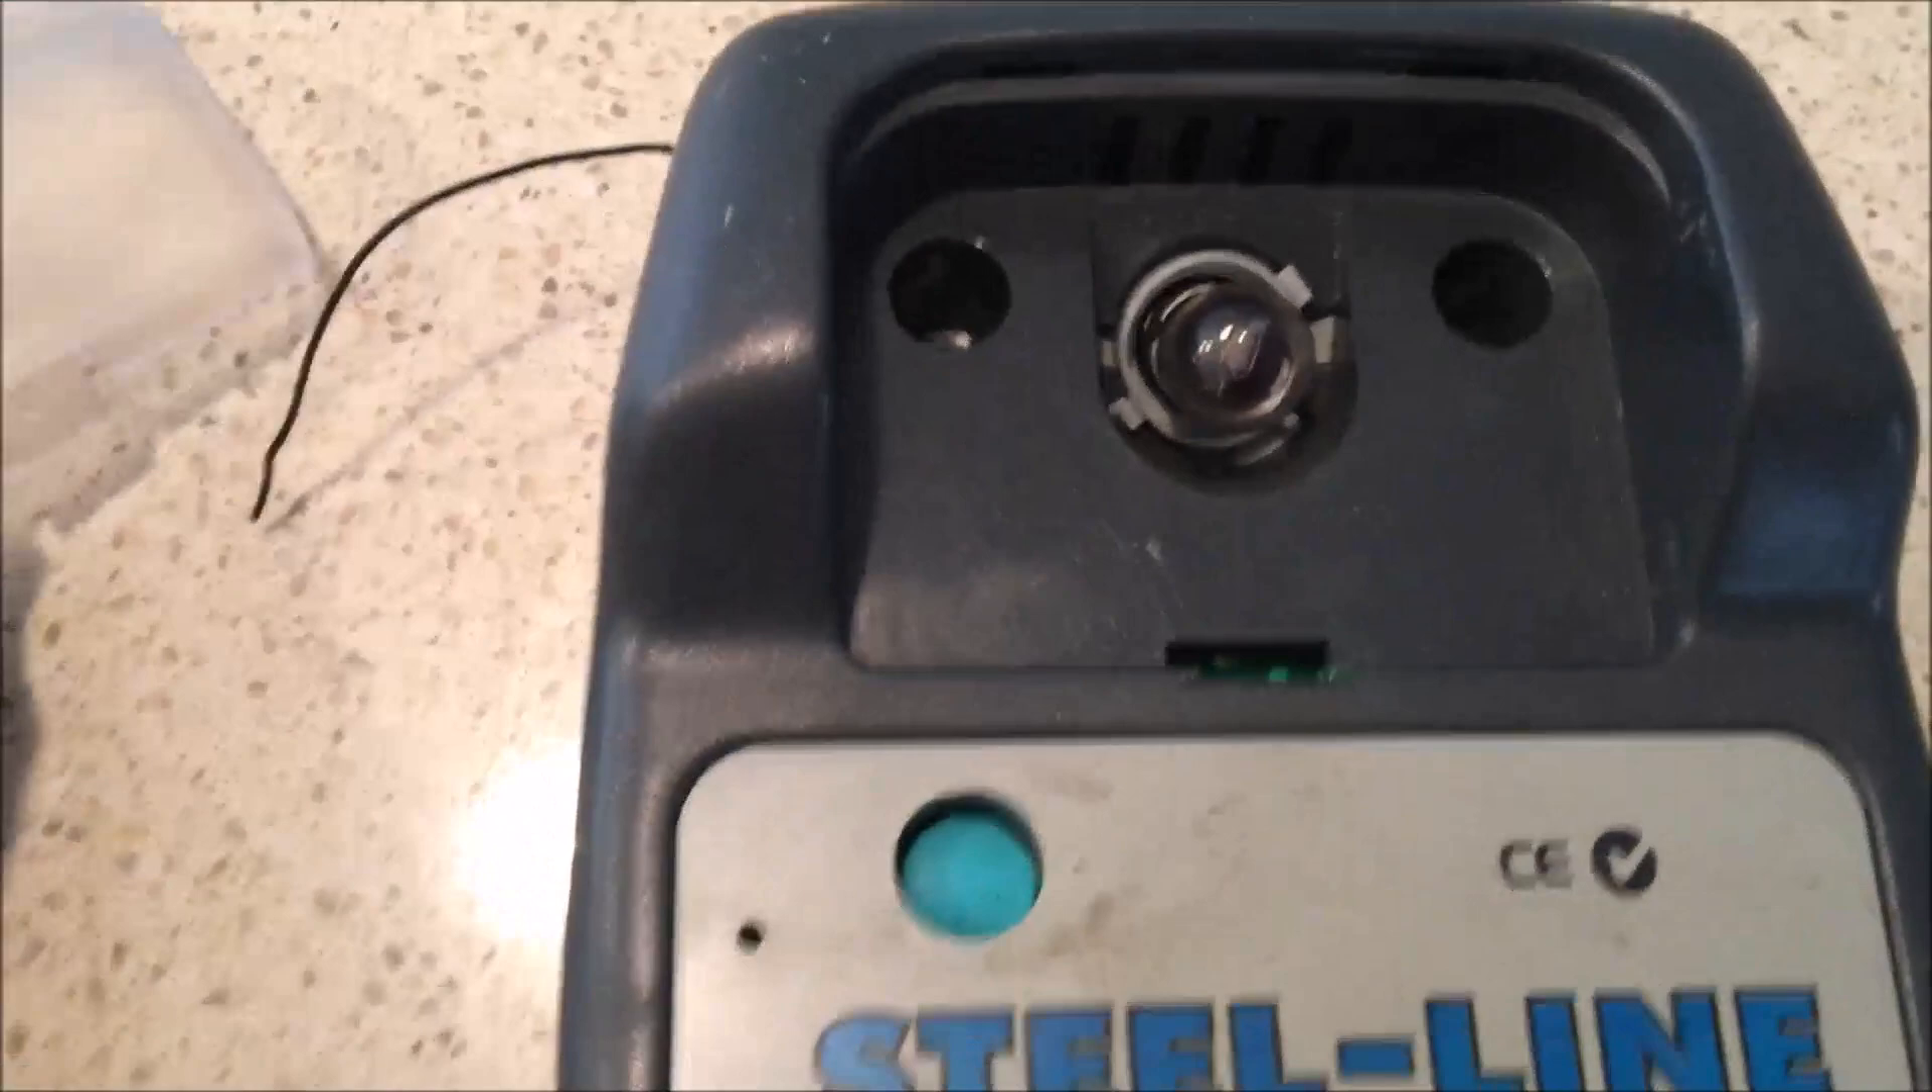And there should be two screws here which I've already removed.